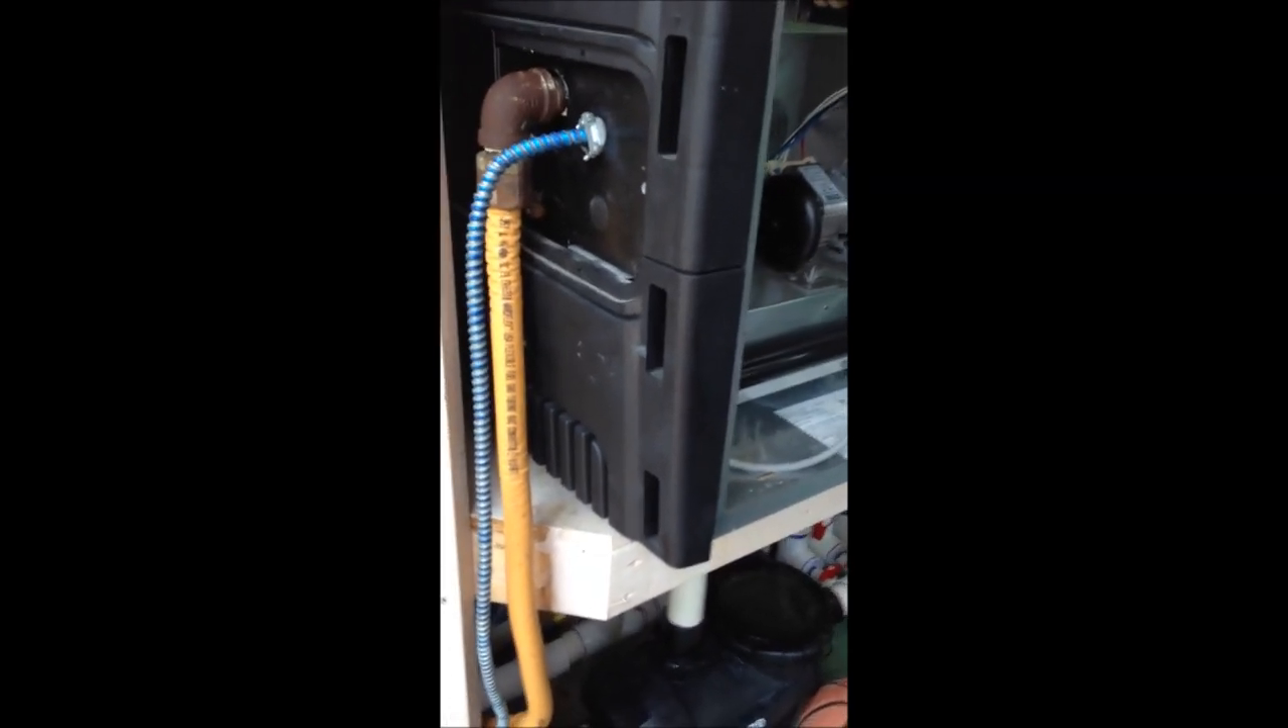We have our uh heater back in place here and we have our gas line reconnected and our electrical line reconnected.